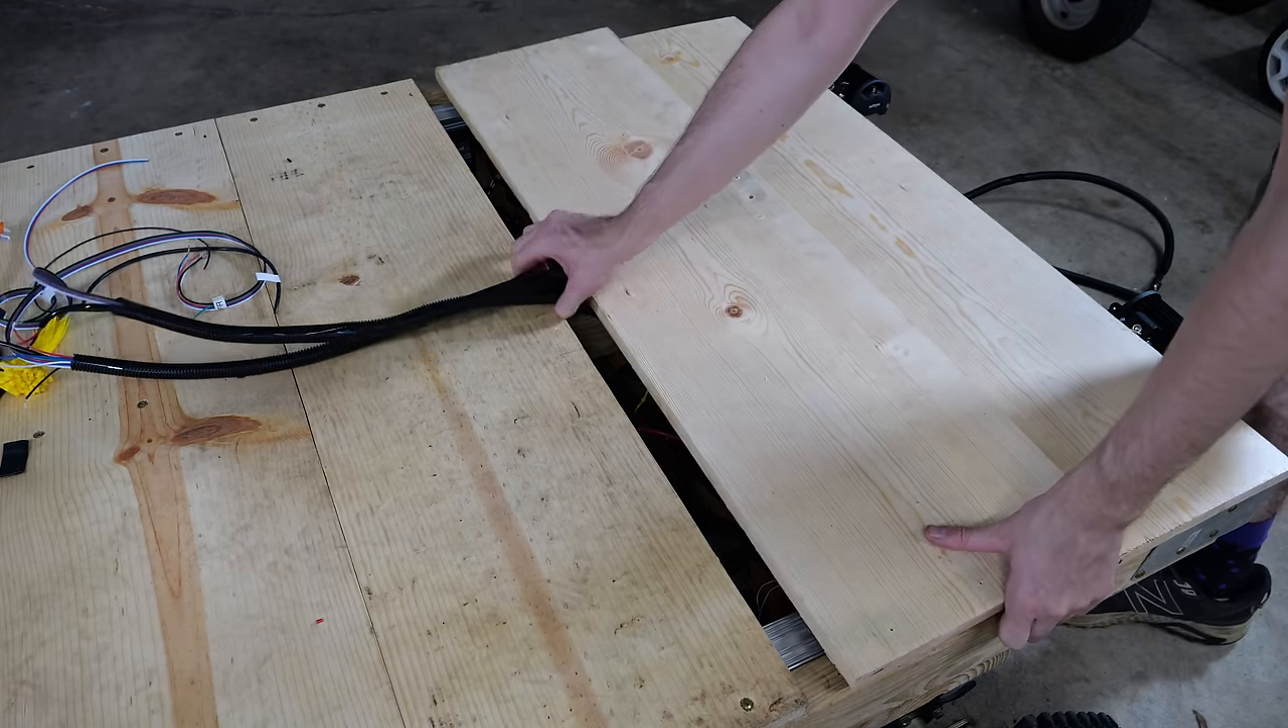I can finally take the last two floorboards and lay them down, but I still have to drill a couple holes.